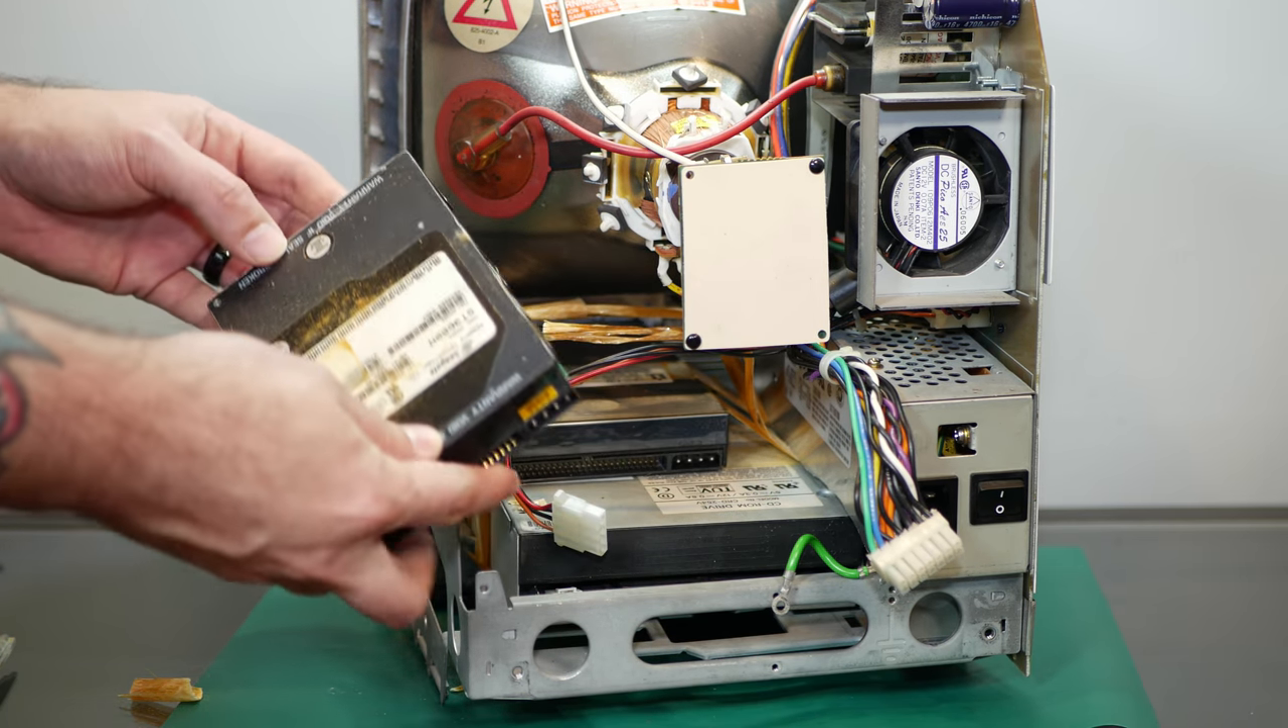The hard drive has been removed from its mounting bracket of tape.